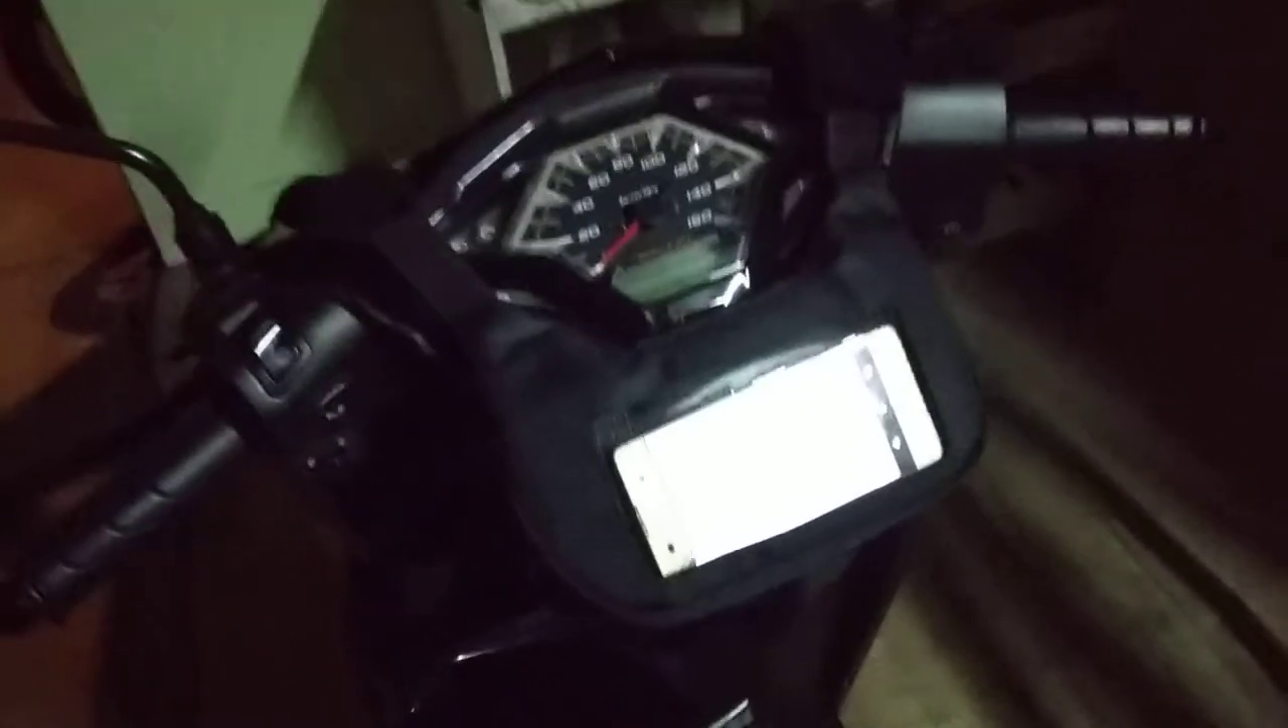Okay okay so that's that's the navigator bag installed.